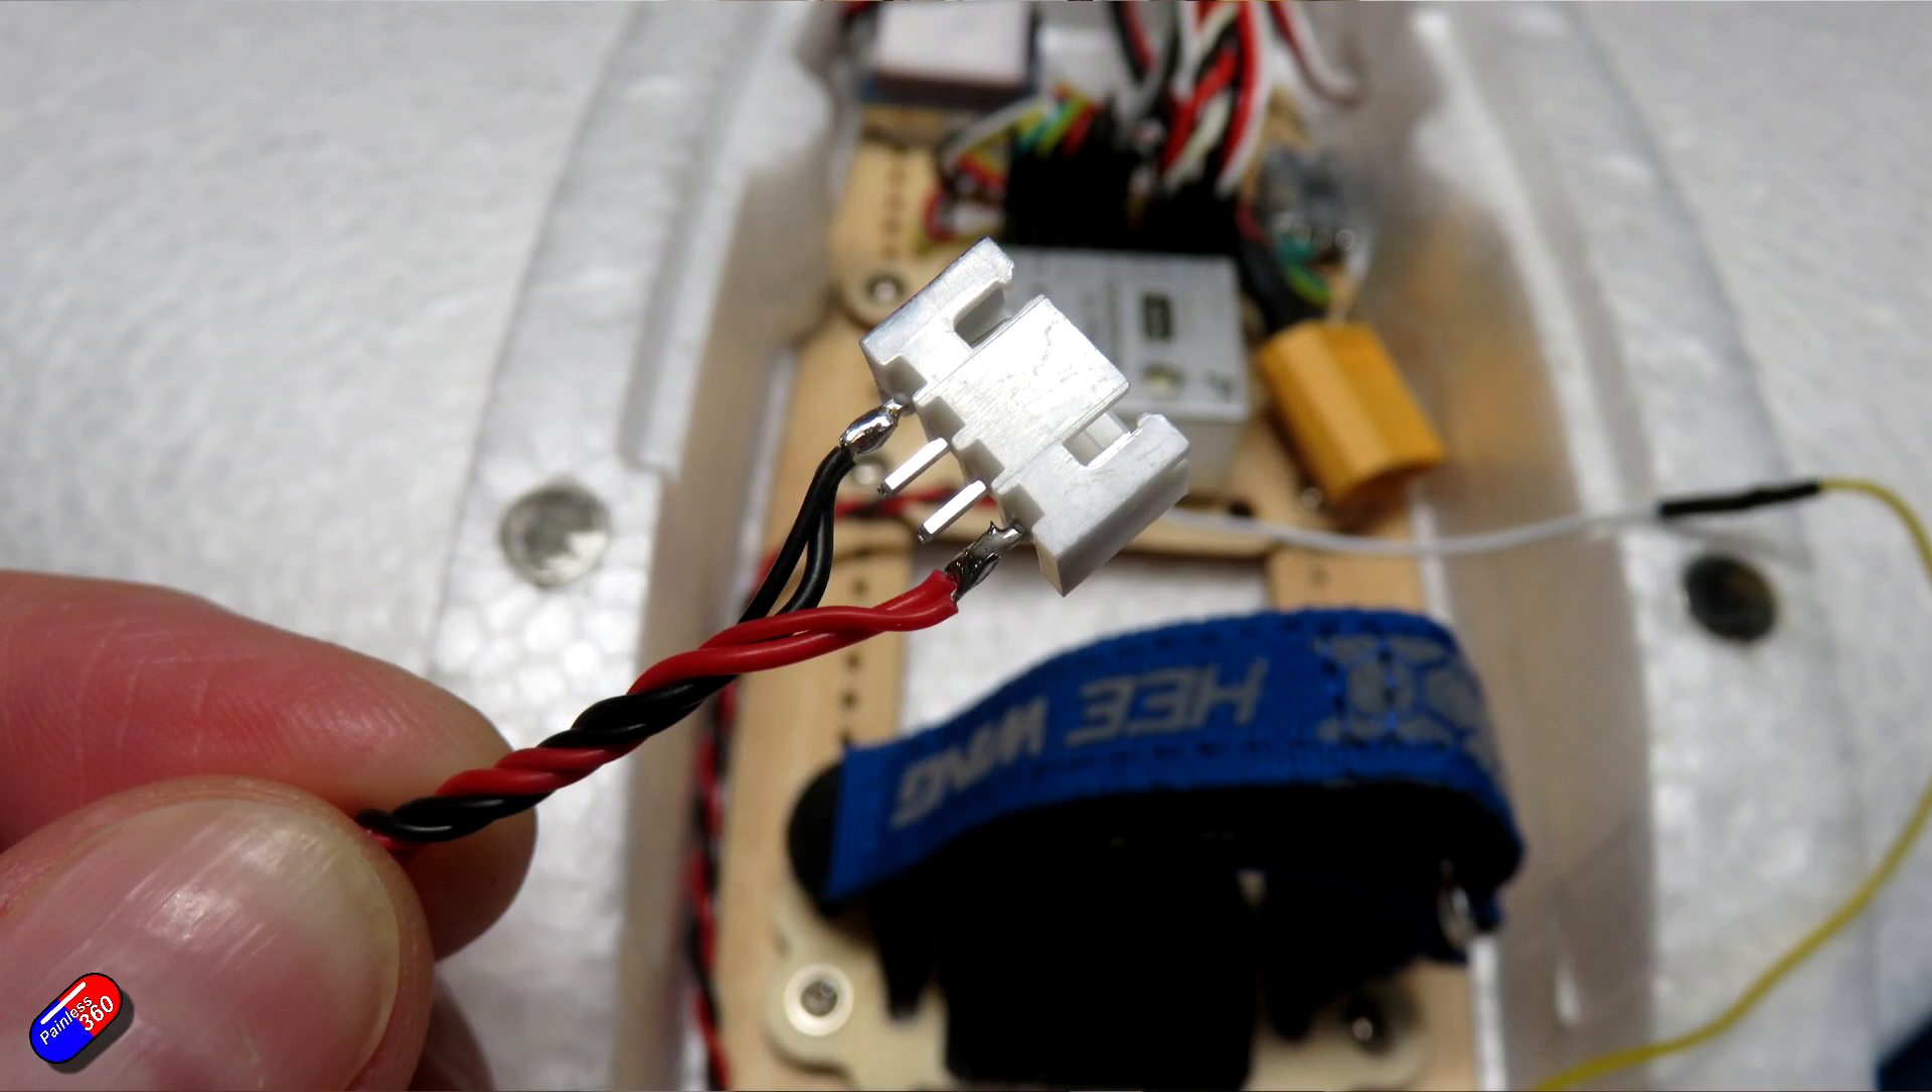On the other side then what I've done here is I have put the negative and positive connections into this balance tap.